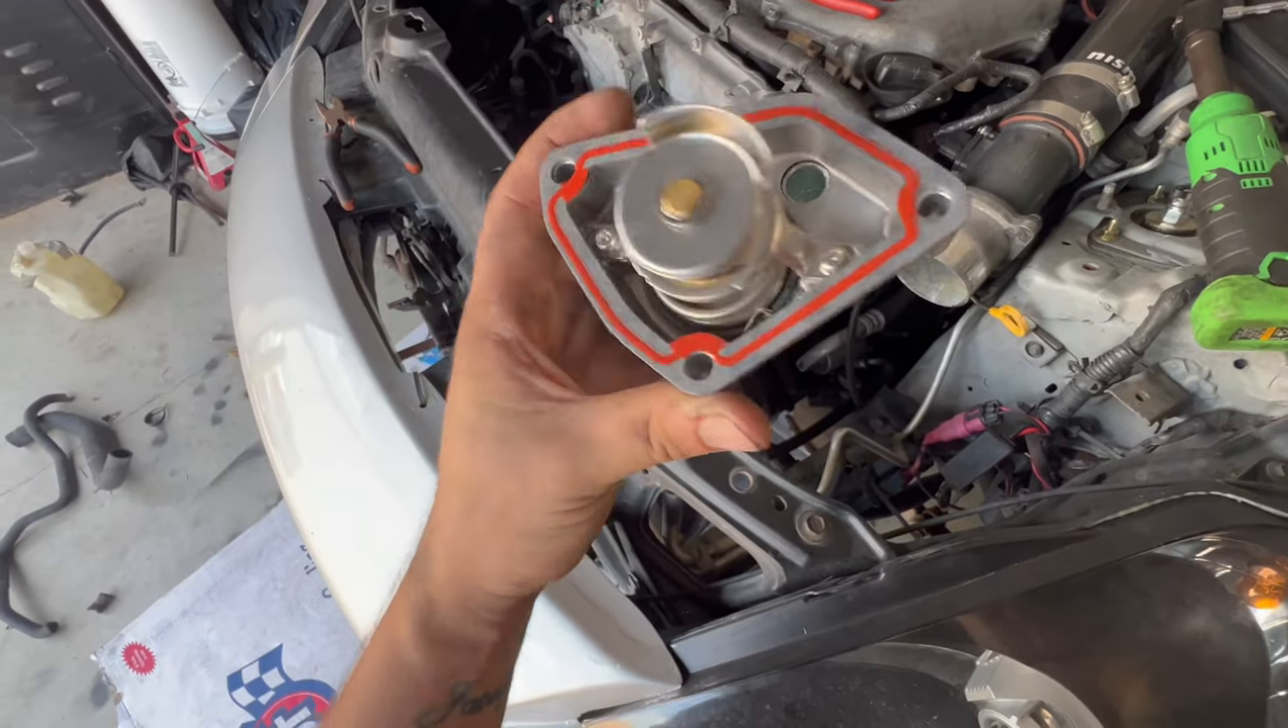Our local auto parts store had the gasket that I needed. Alright, it fits perfect. So this gasket is a Felpro gasket.